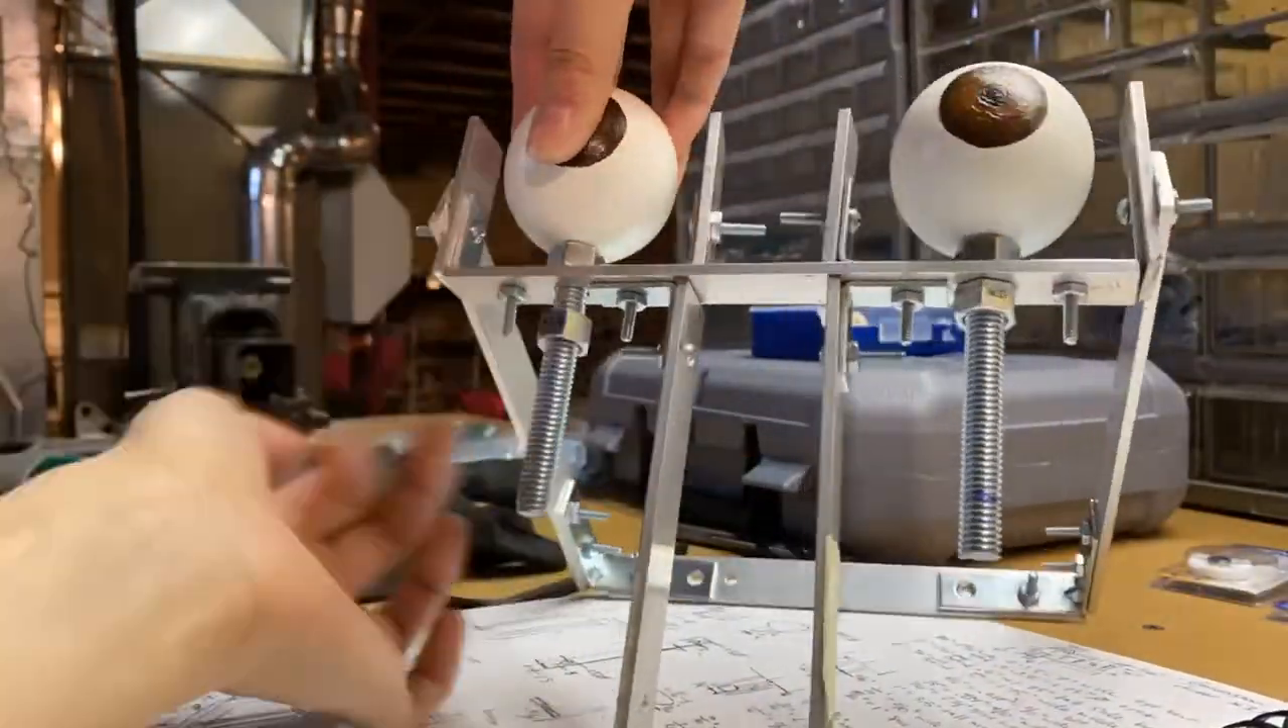Here's what it looks like with the eyes on.